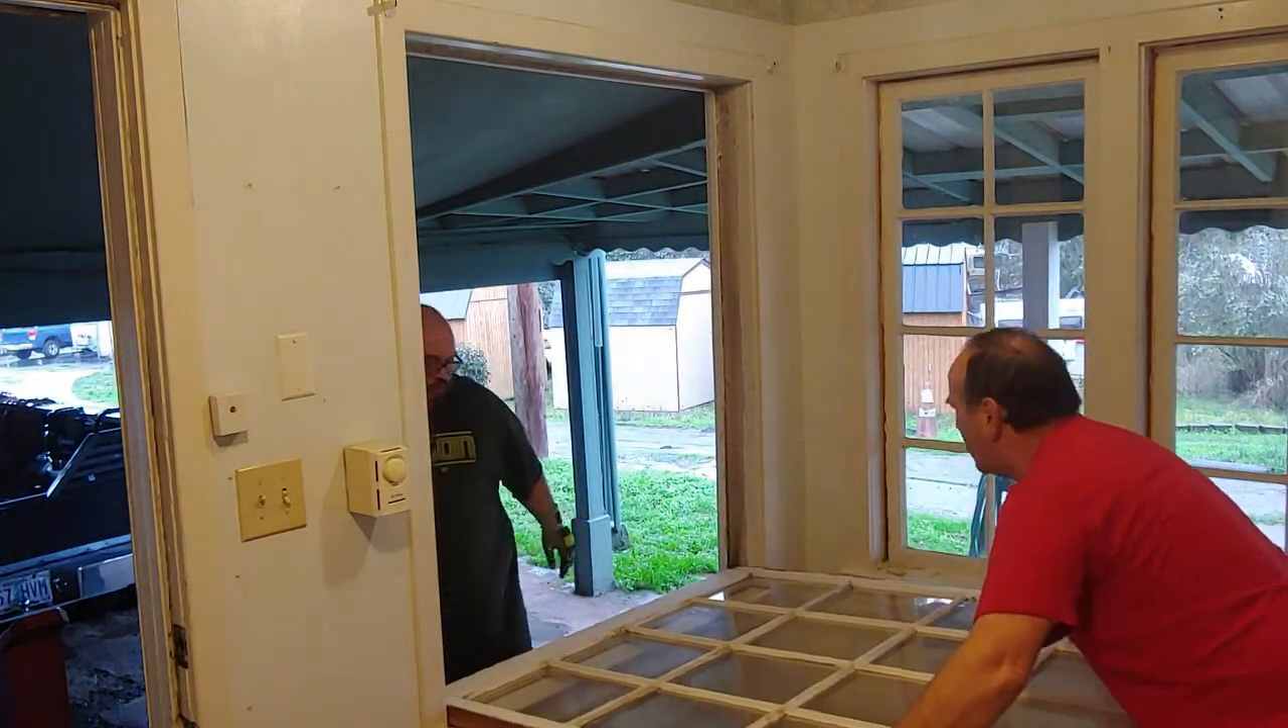And and just like that we have a window out.